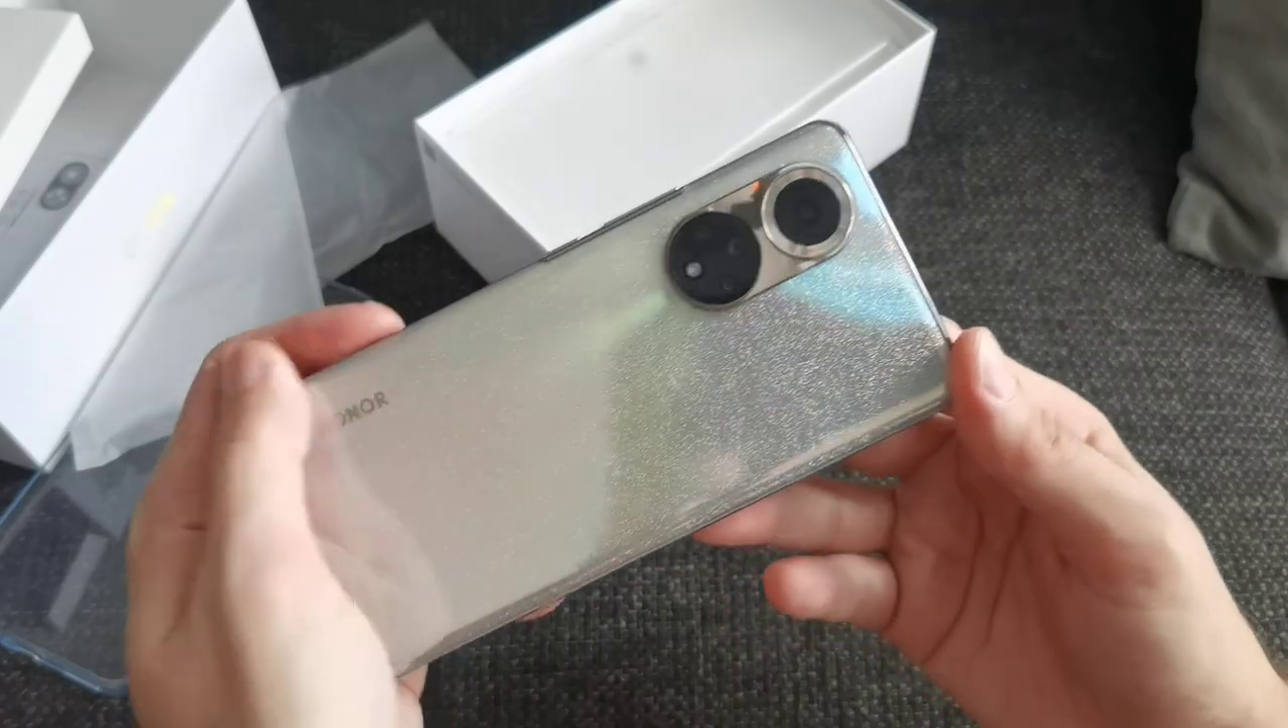I think it looks pretty nice and awesome as you can see here. And also the camera bump. It's sticking out a little bit as you can see but not so substantial.